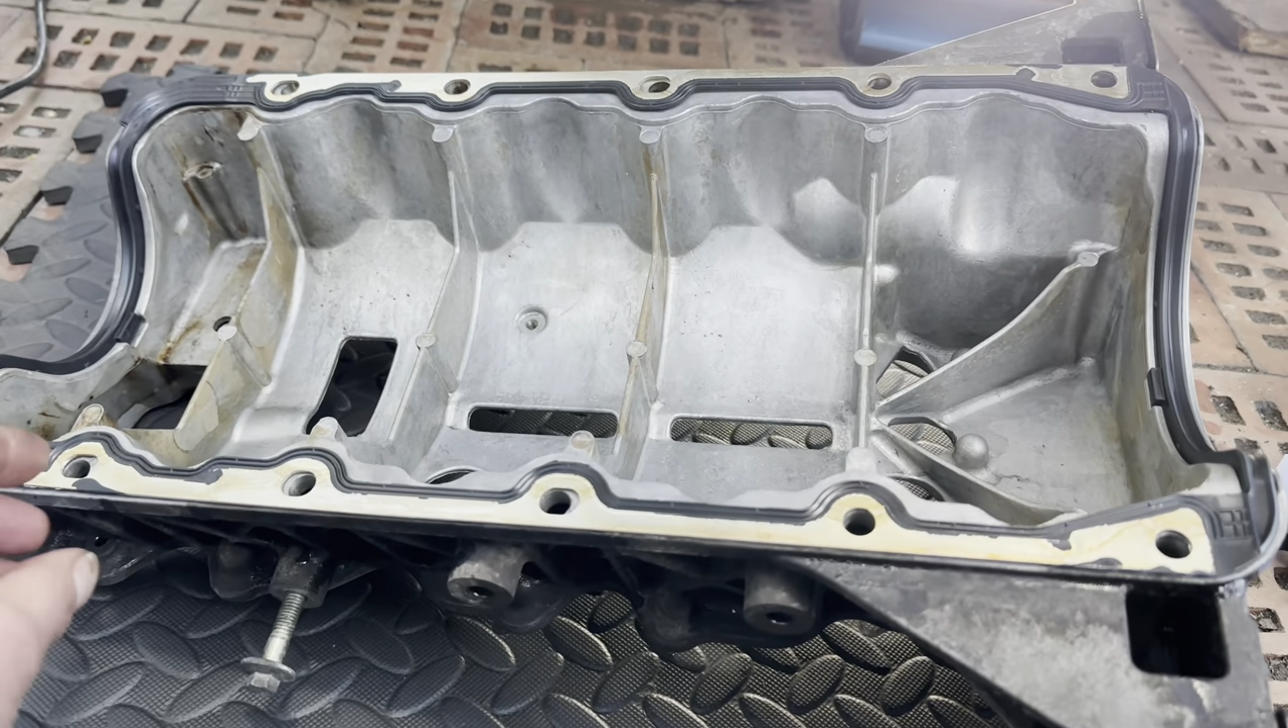It's got the new gasket on here that's seated in there properly.